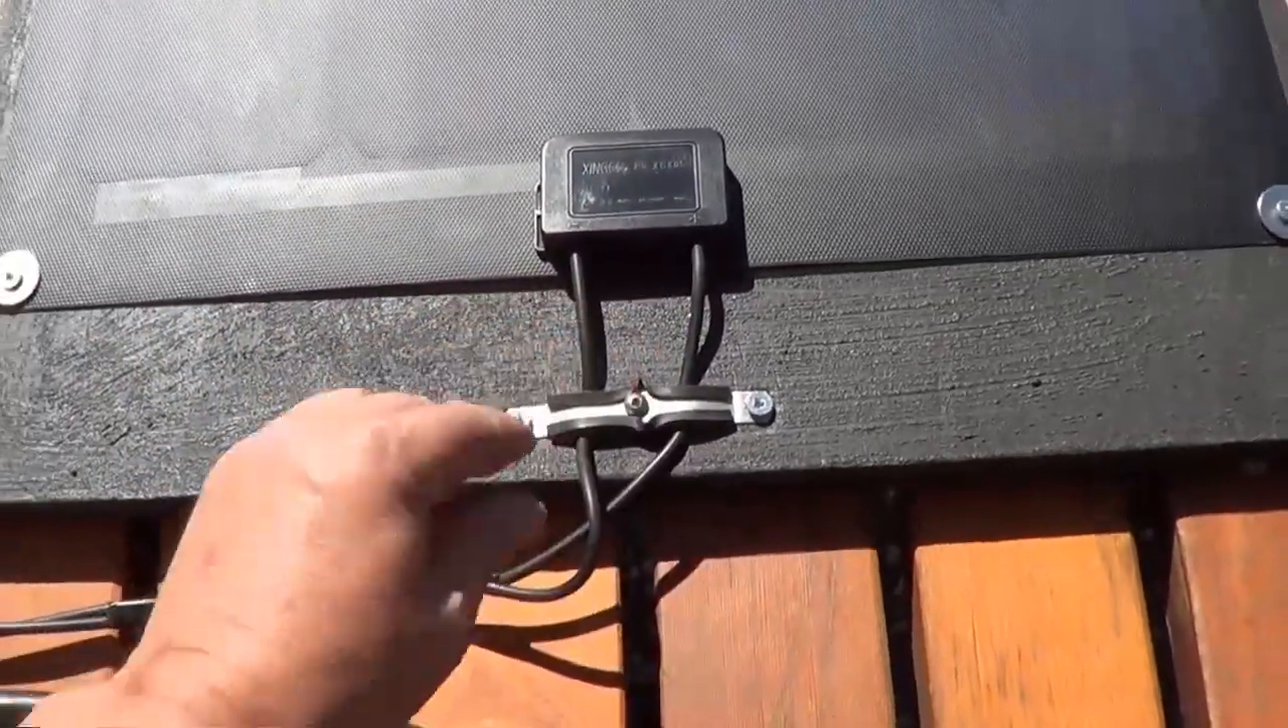I've got the solar panel mounted onto the plywood board. And I've got my wiring all connected up here.